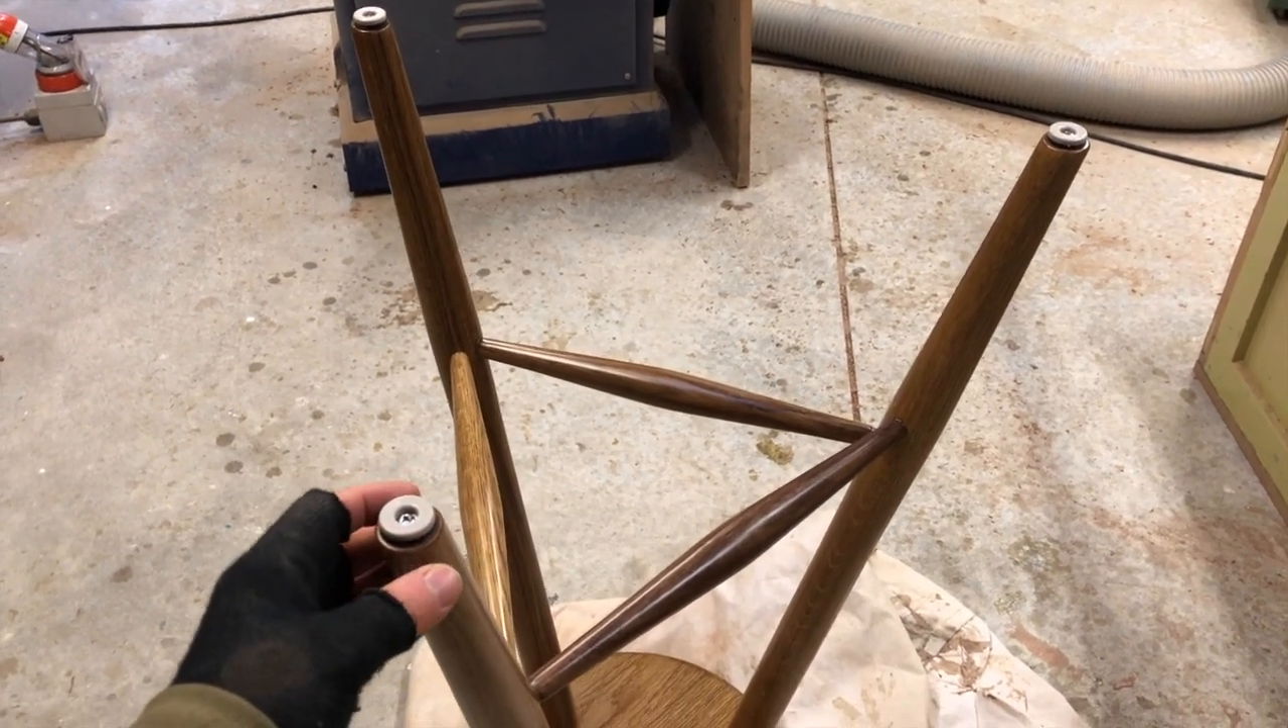Okay so the little feet are attached now and the reason I've put these on is because this is going to be in the outdoor area of the bar it'll be sitting on pavers.